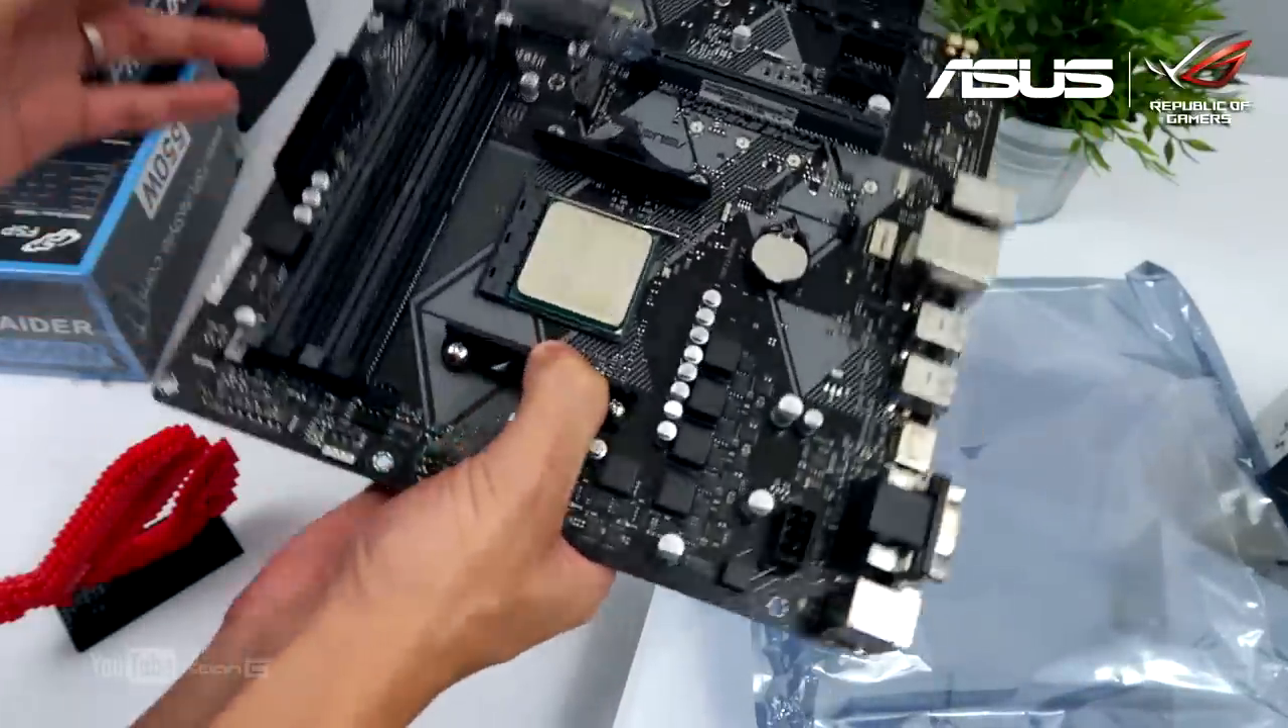Yan, guys, nakakabit na yung ano, yung processor.